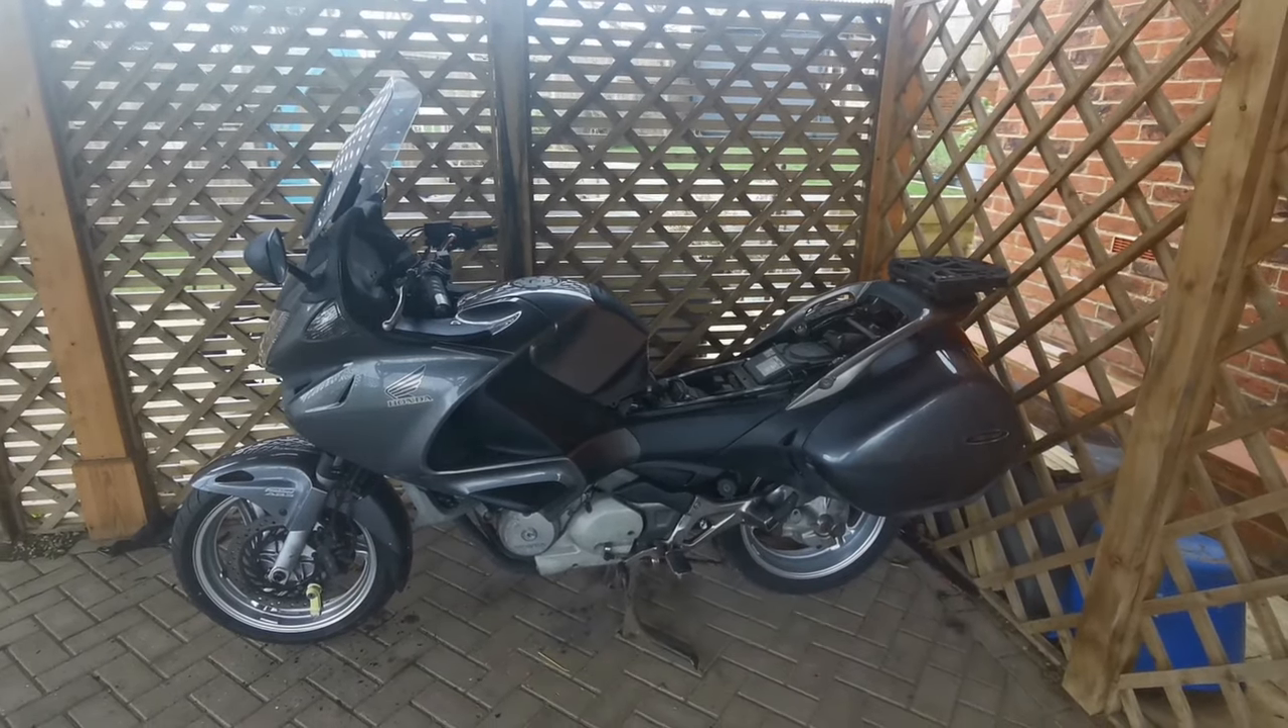You probably notice the seat's not there yet.